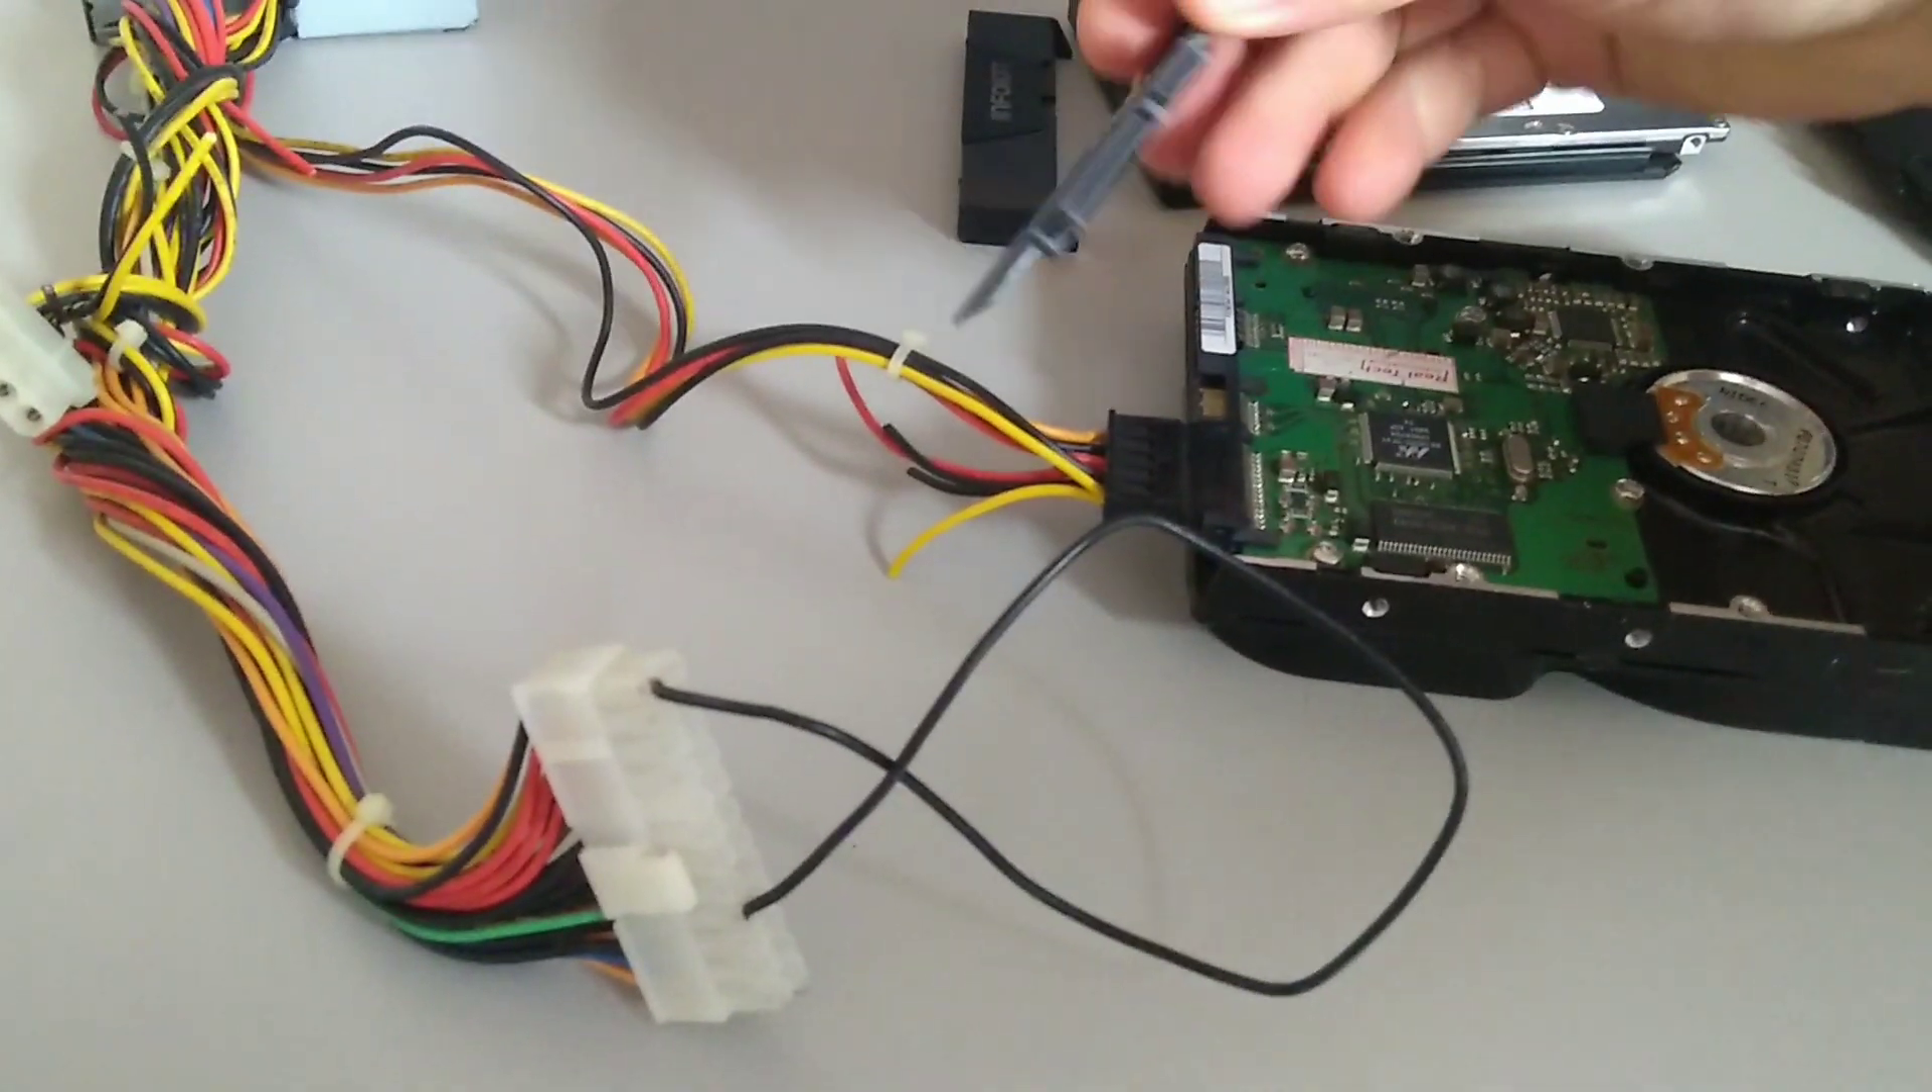Vamos ligar o HD aqui. A conexão de alimentação. Tá ligado.